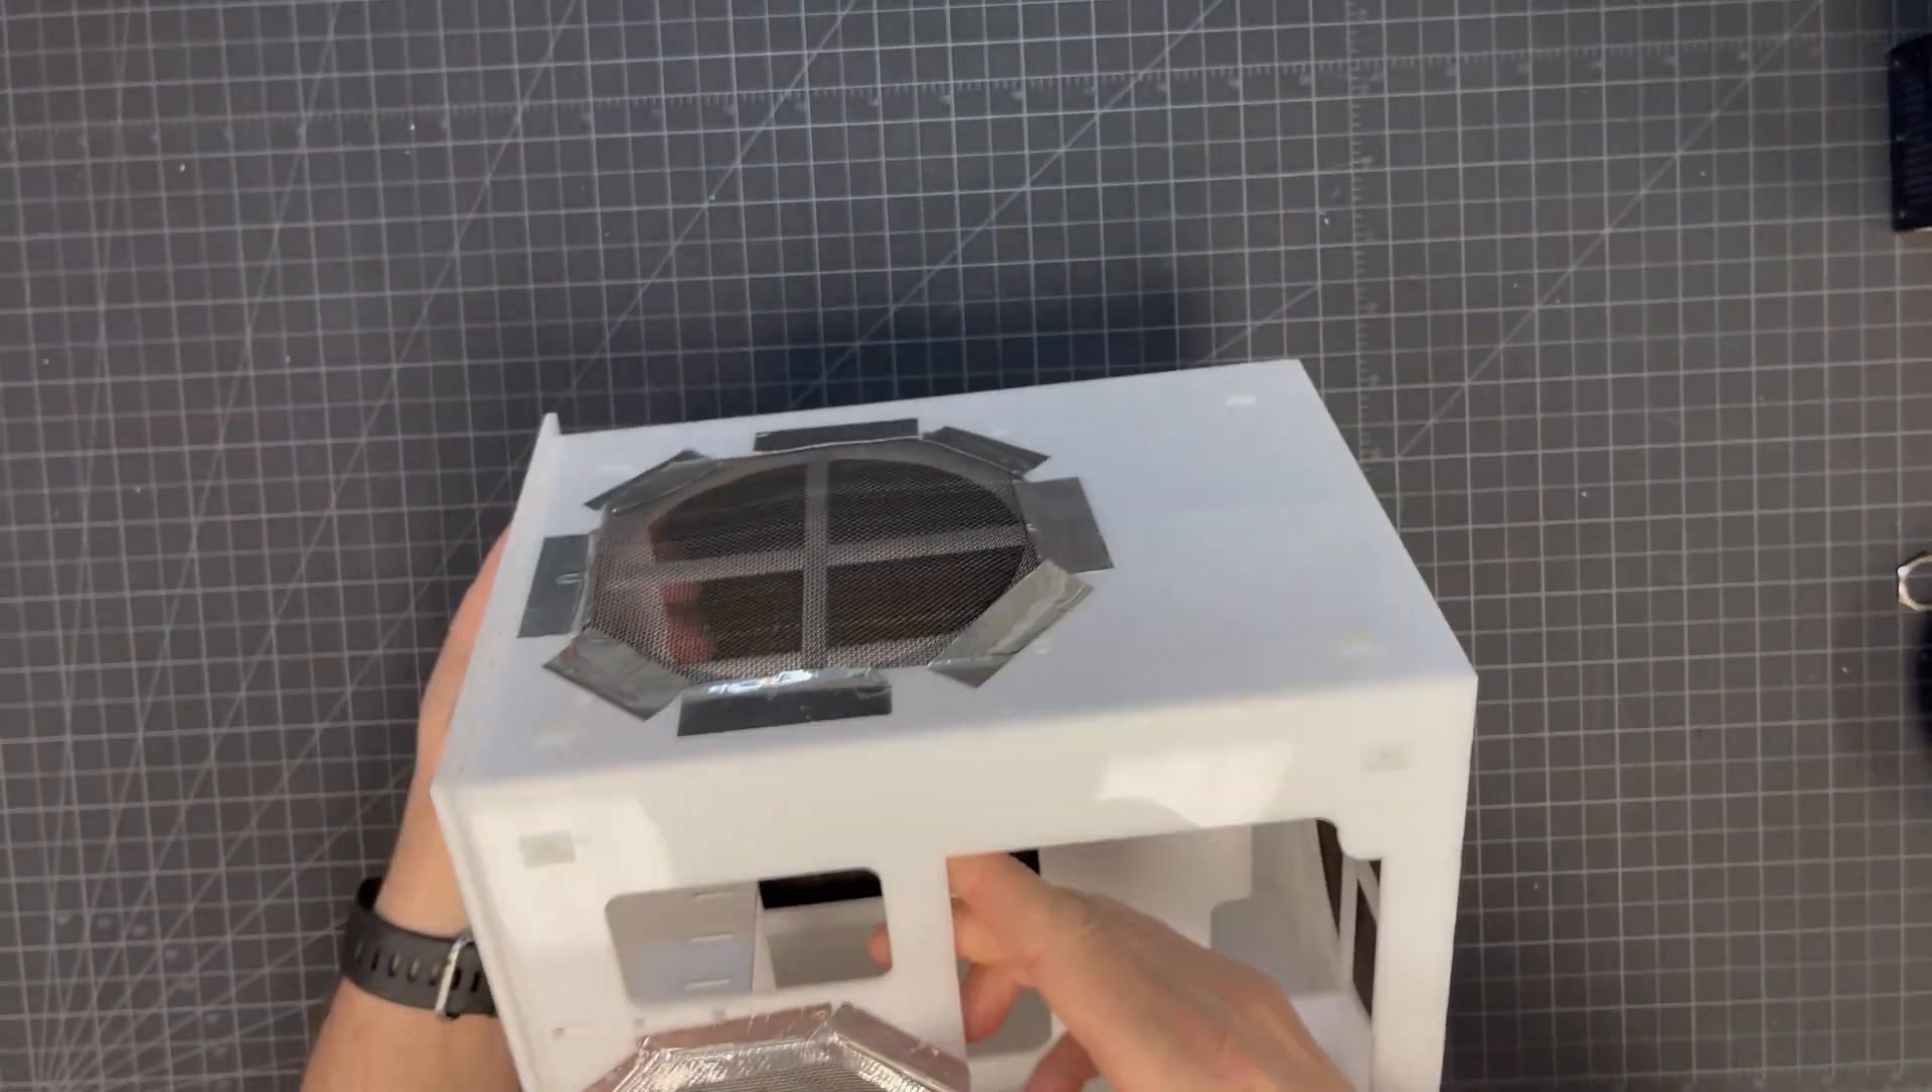You see there are screens that have already been added to act as filters for where the power supply unit that's going in now has its intake.